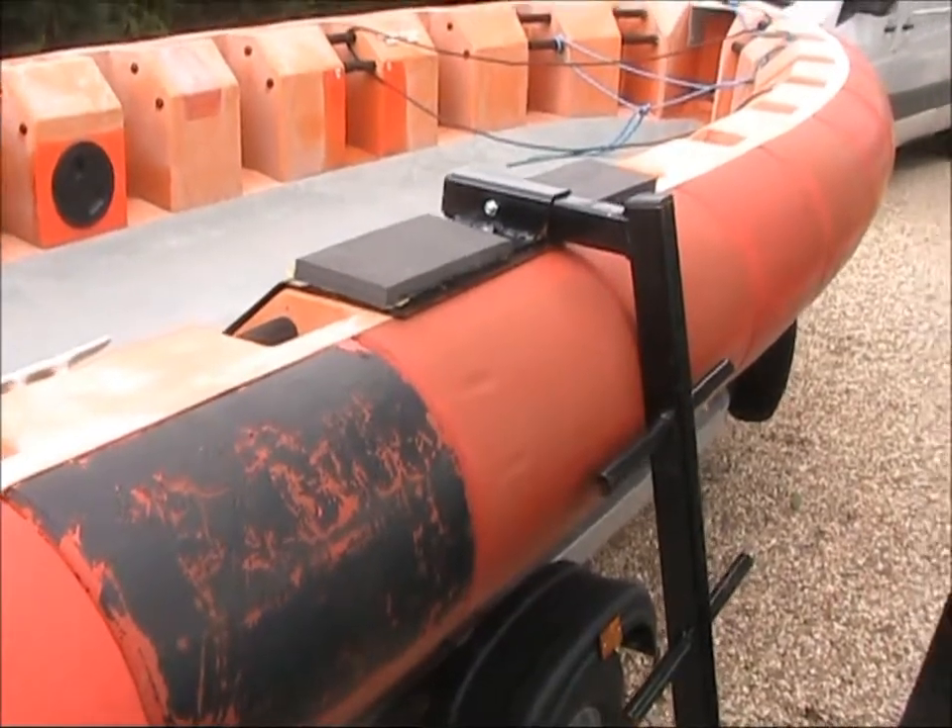And that's it. We've finished. The Mark 3 ladder.